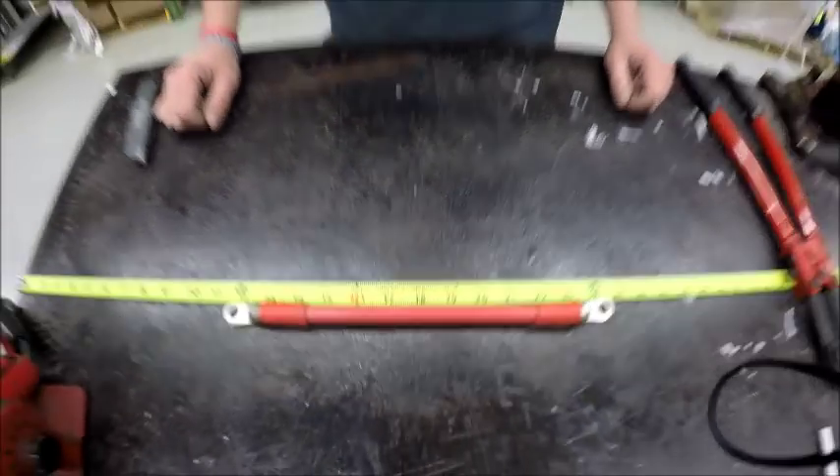And there you have it. A 12 inch battery cable full assembly.